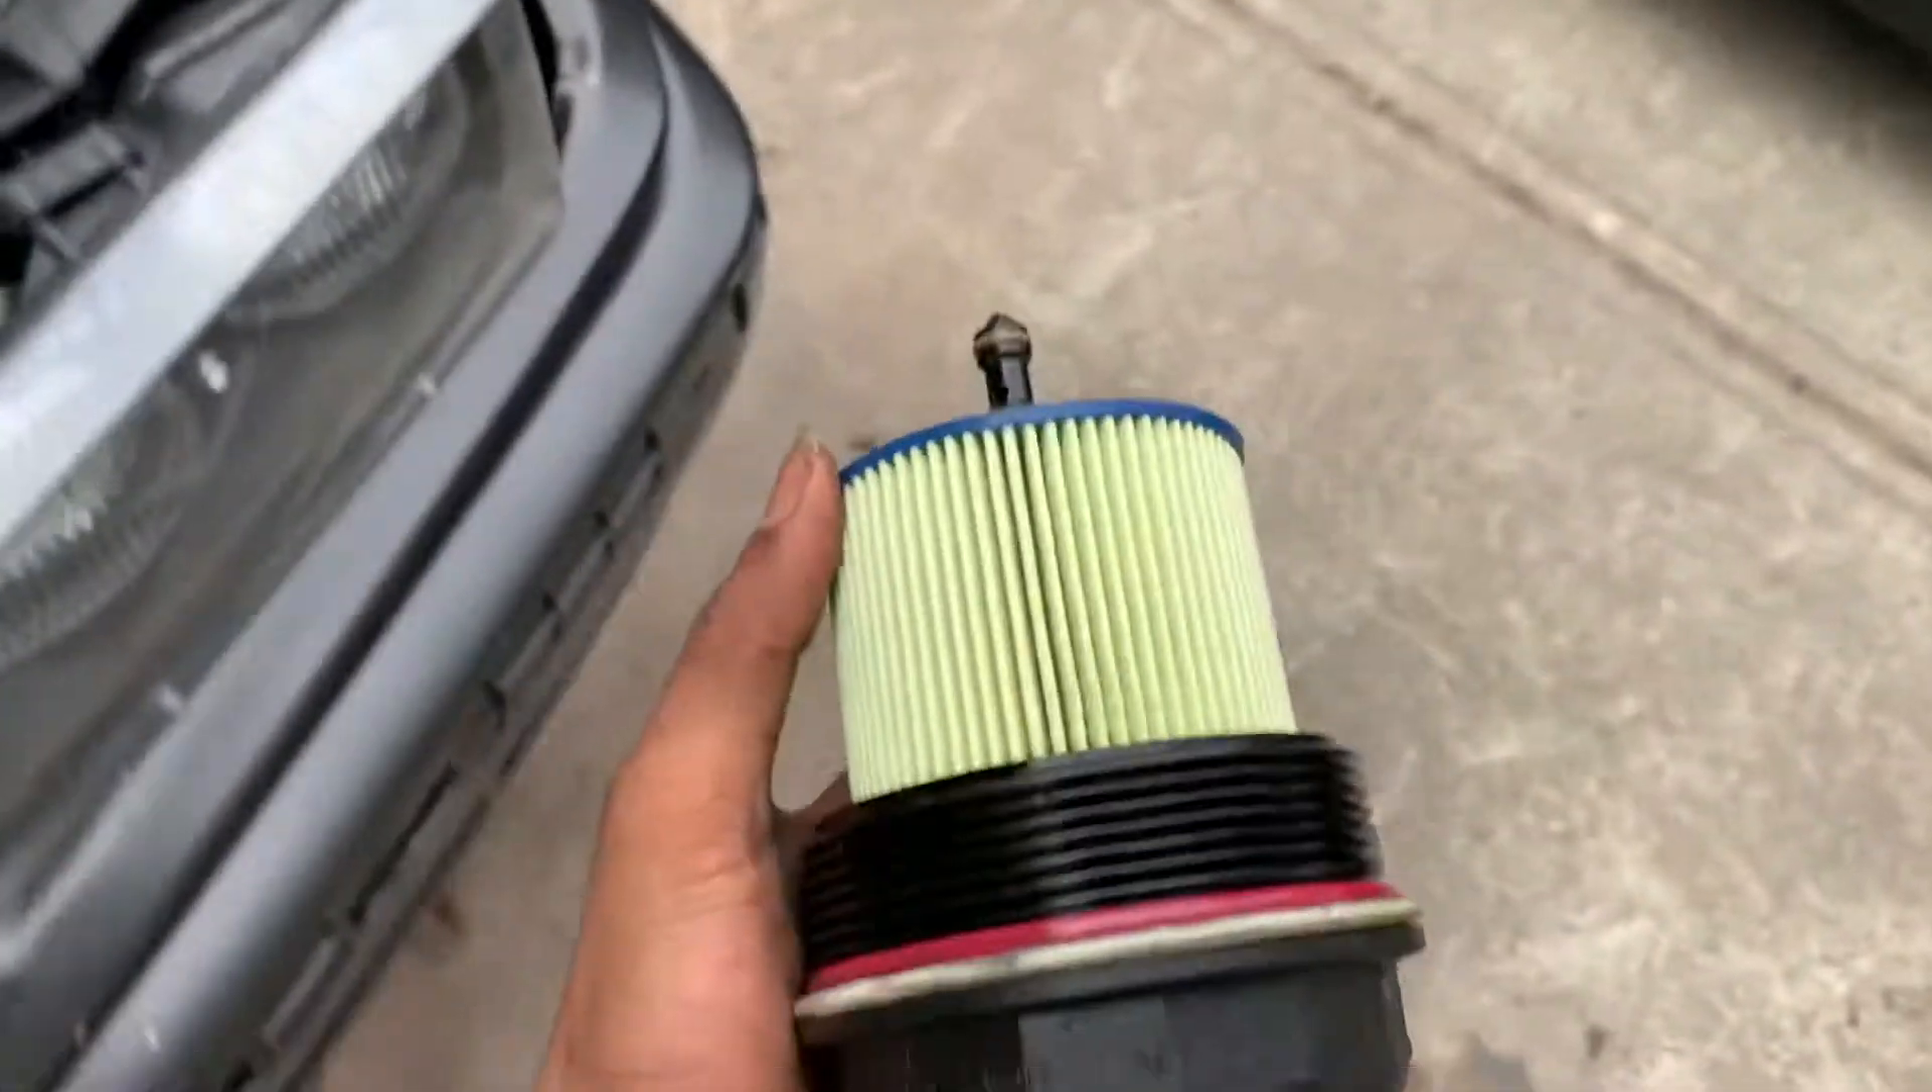All right that's on we got the oil filter on.